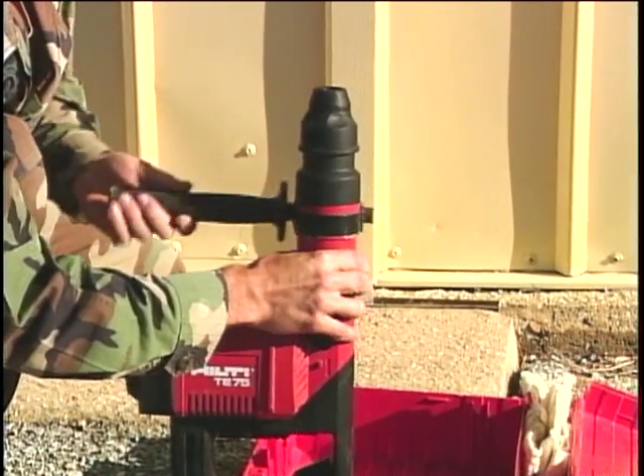The front handle is already installed. All we have to do is reposition it and lock it in place.